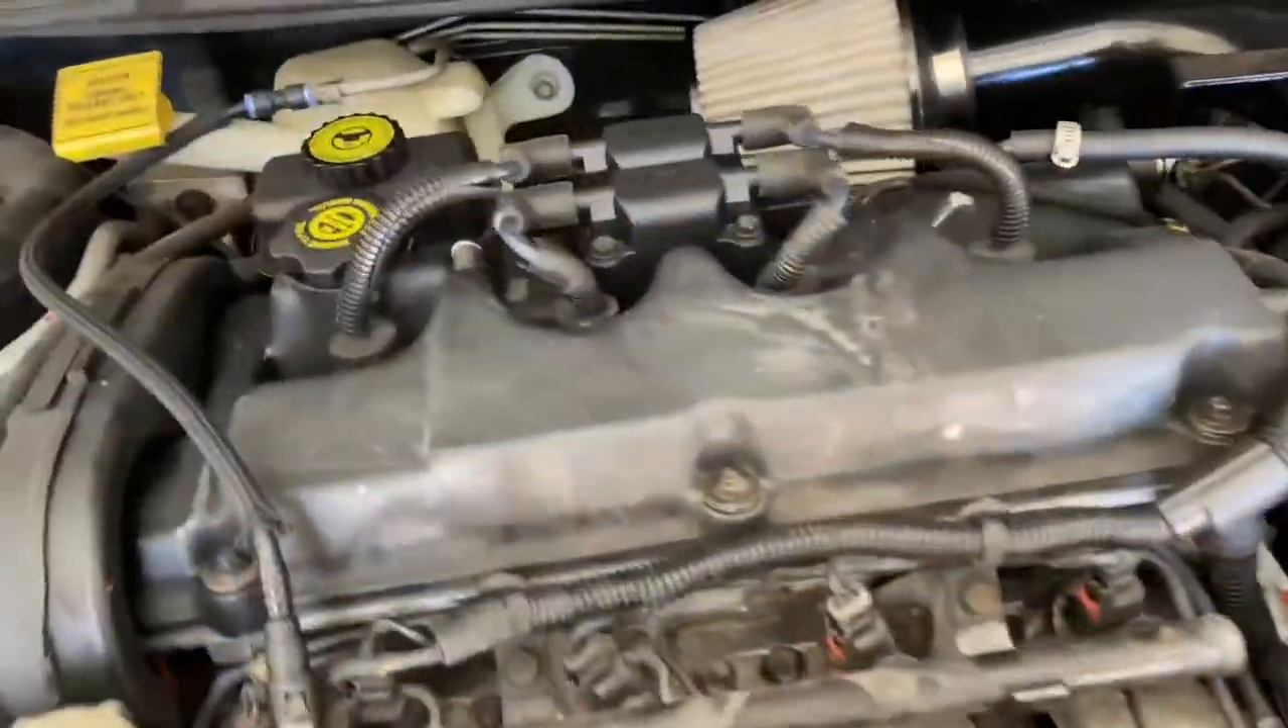So i got the valve cover on.